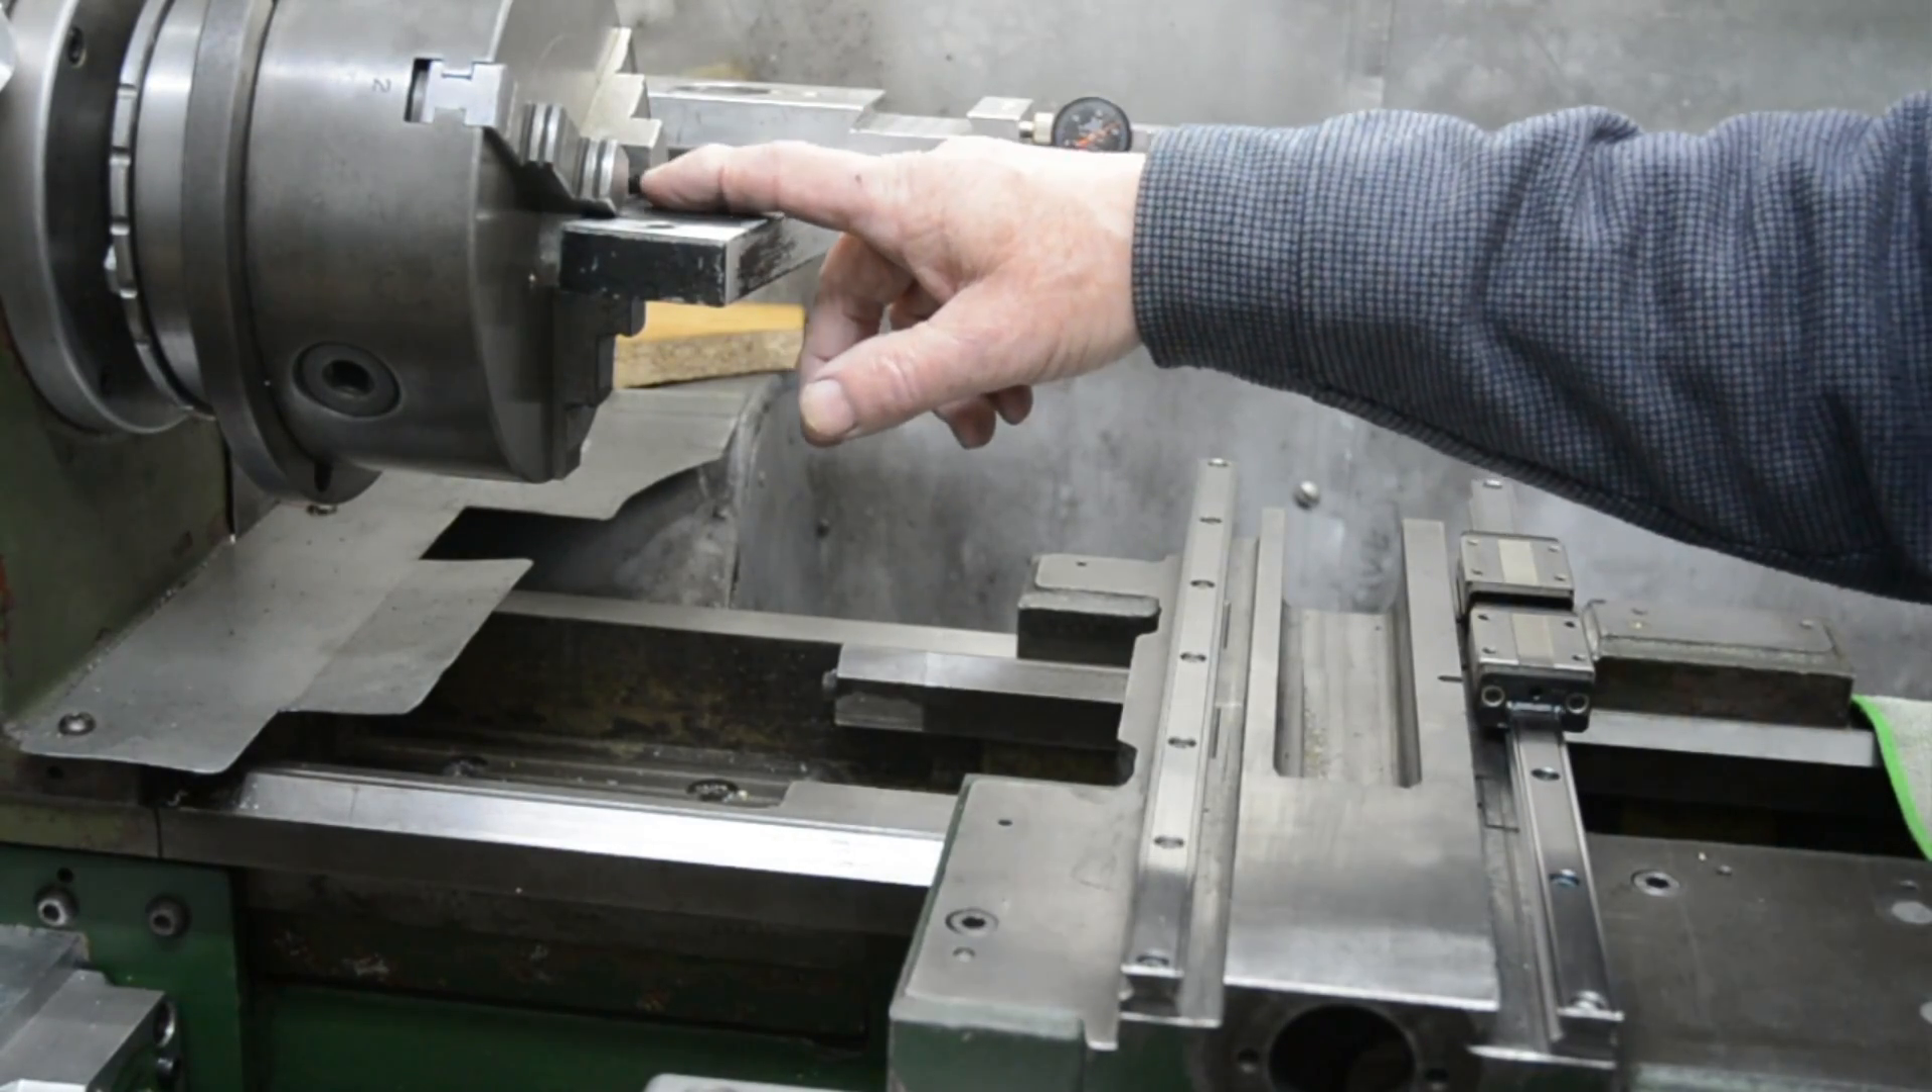Well the top of the saddle is back on the lathe with the linear rails bolted on.